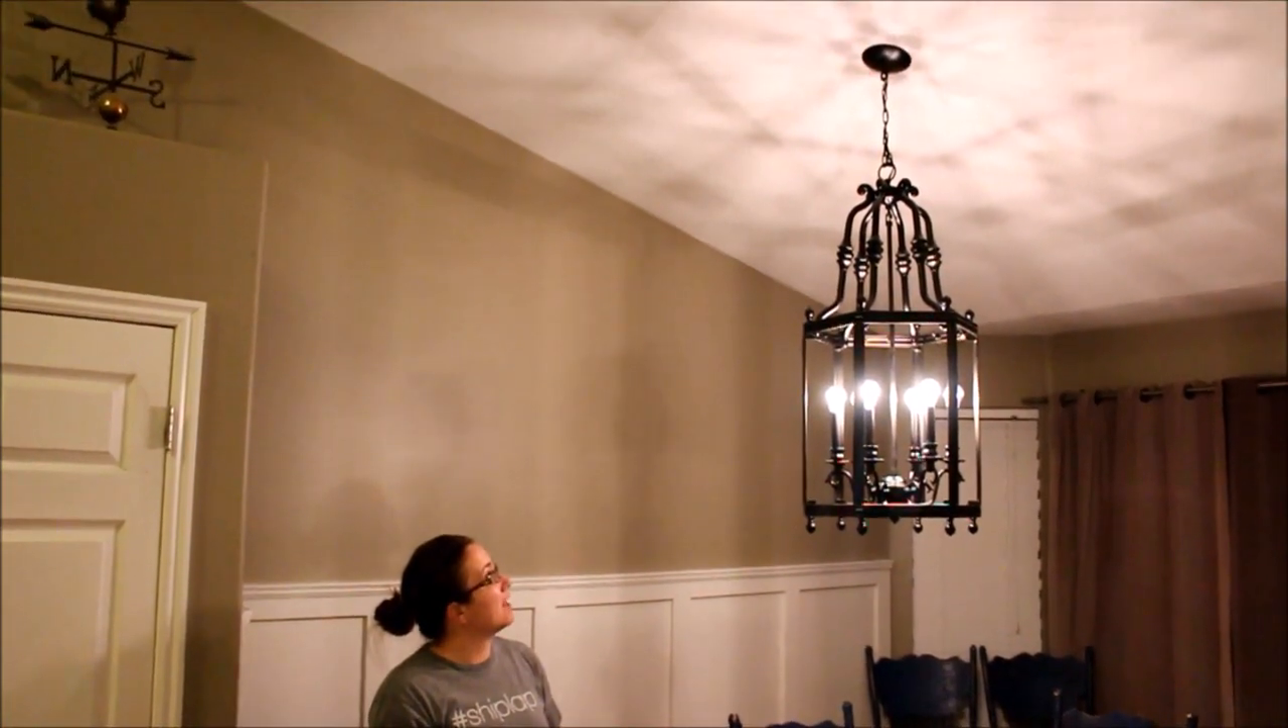We've got our light fixture up. Thanks to Zeb's electrical skills, we've got it all working.